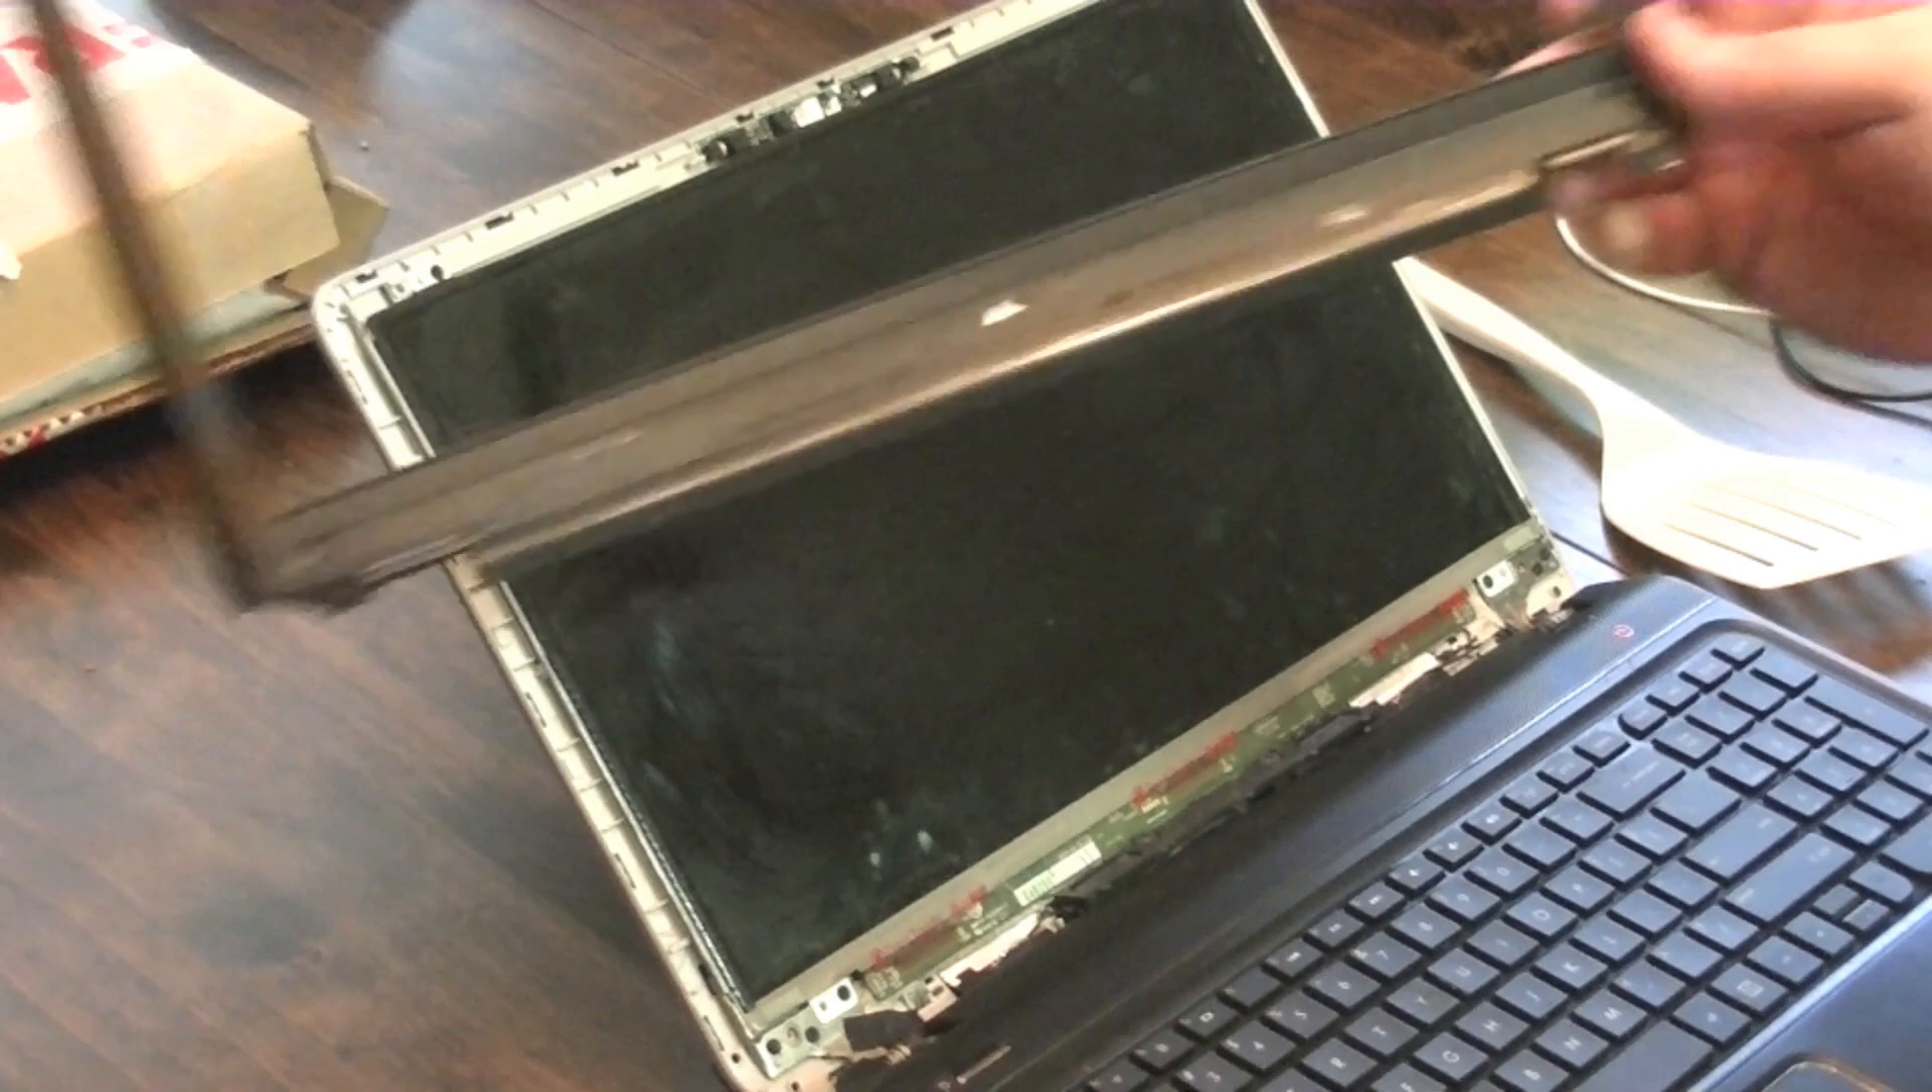This plastic piece is off now.